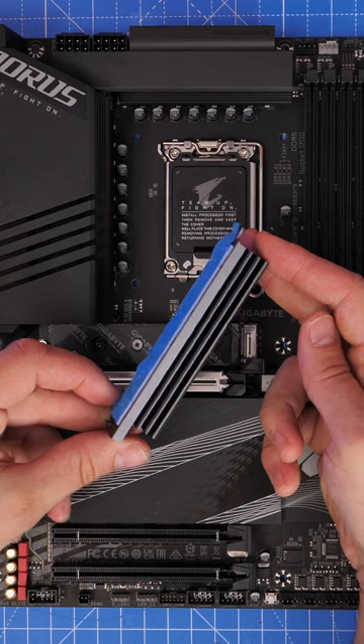So I've taken this gigabyte board and I've removed this large heatsink from the top slot on the motherboard.